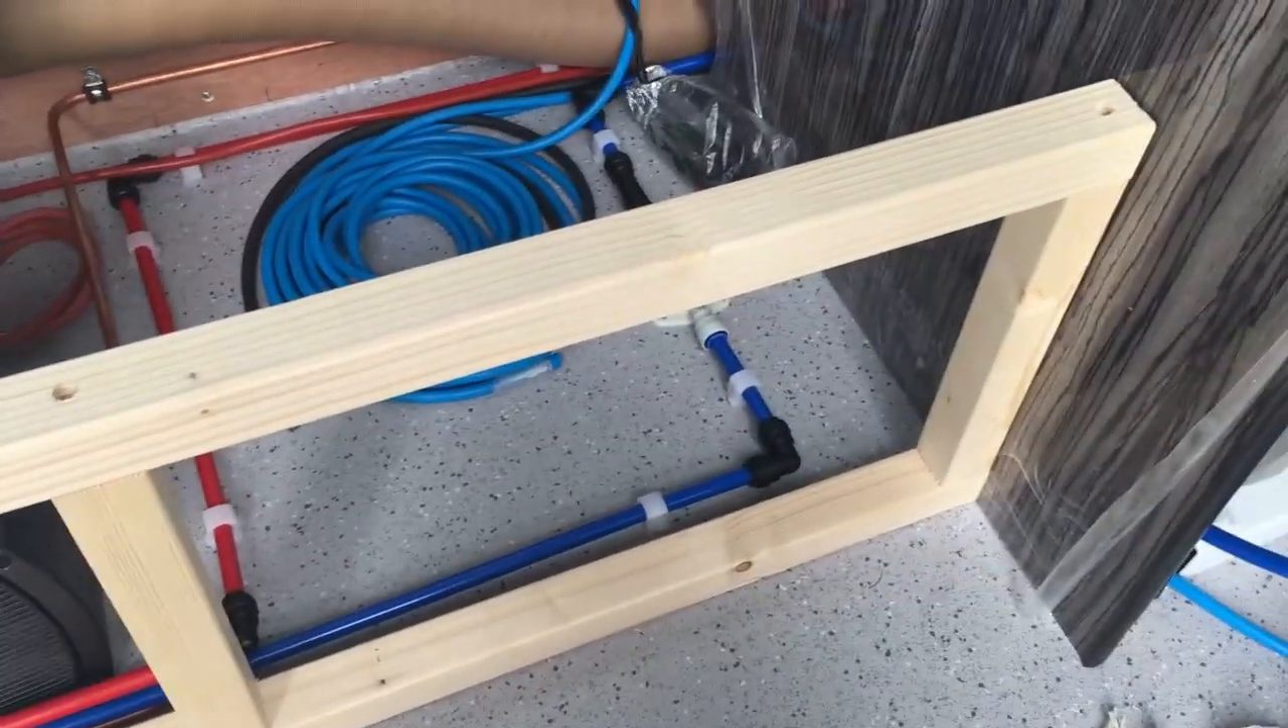So there's the first bit of framework for the front of the bench seat you can see i've got those vertical uprights the horizontal member resting on the top of those so that's going to be really strong.